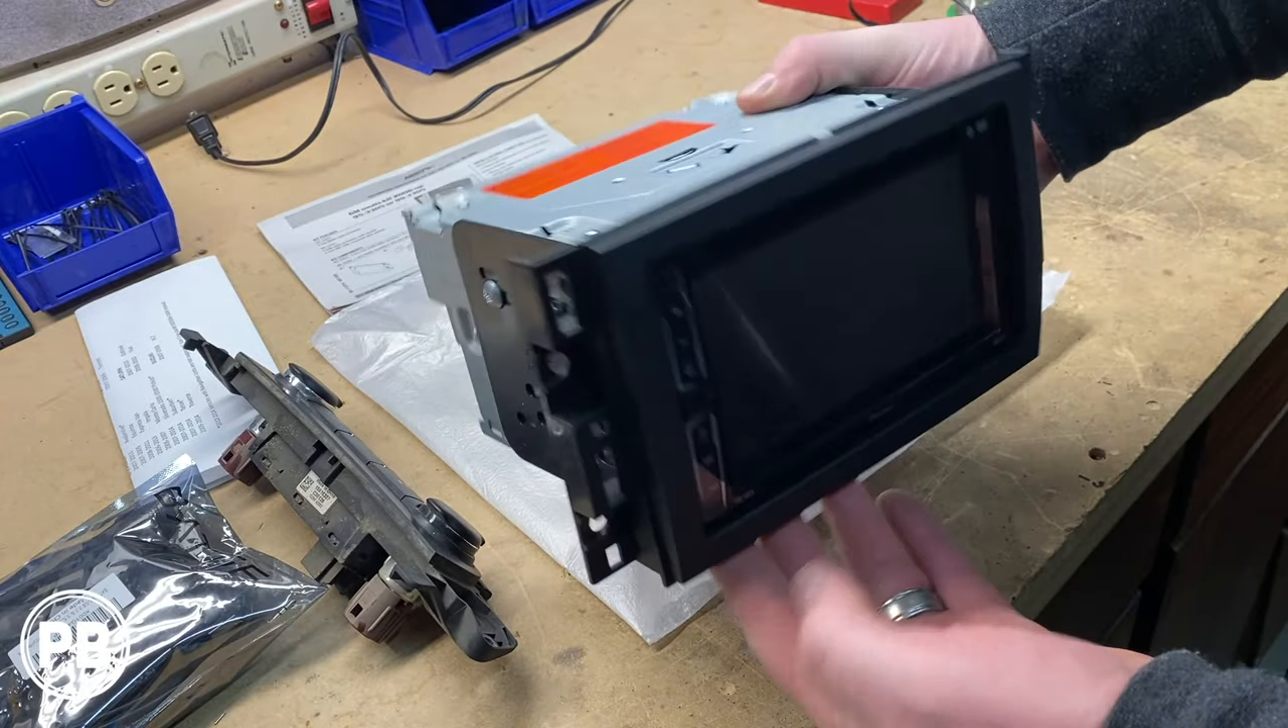Okay, so we went ahead and got the dash kit up on the radio. Nice and even. Everything looks good there.